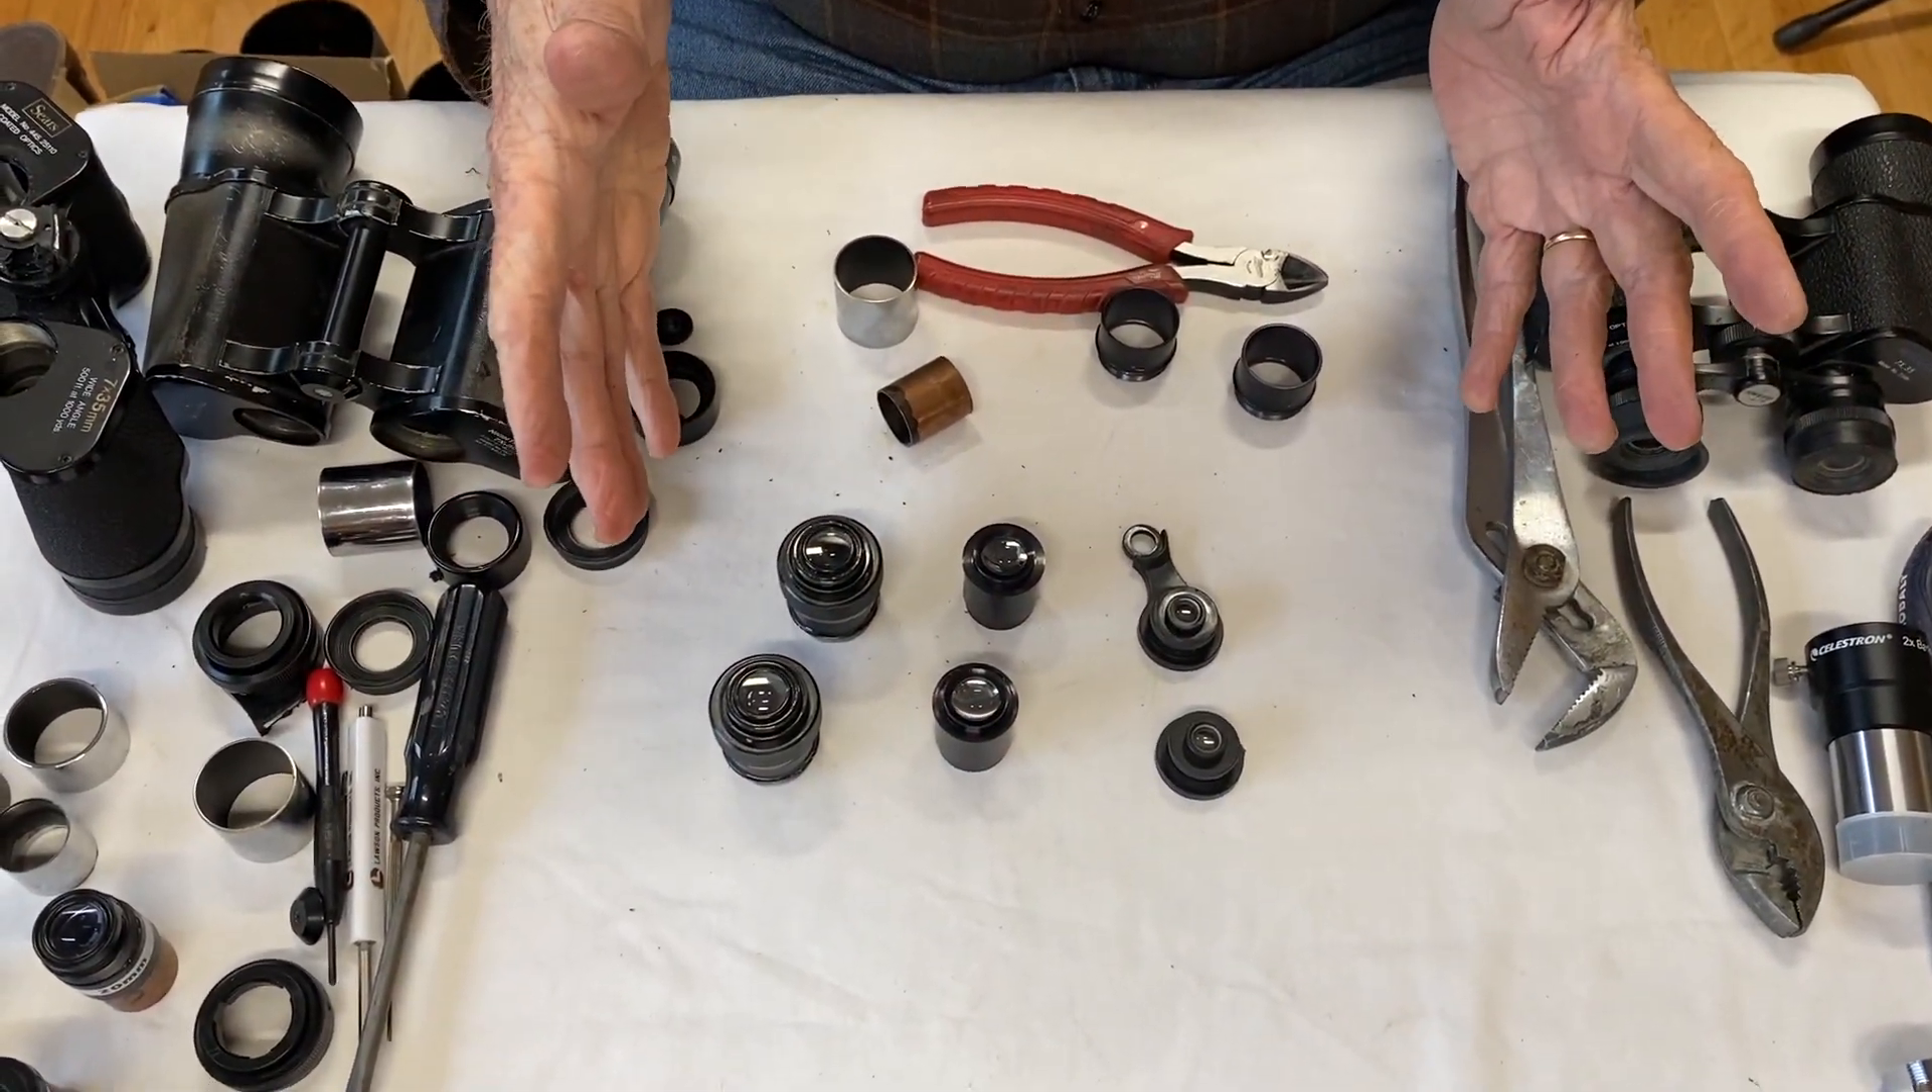And so we have all these eyepieces that we've extracted from the three different kinds of binoculars.